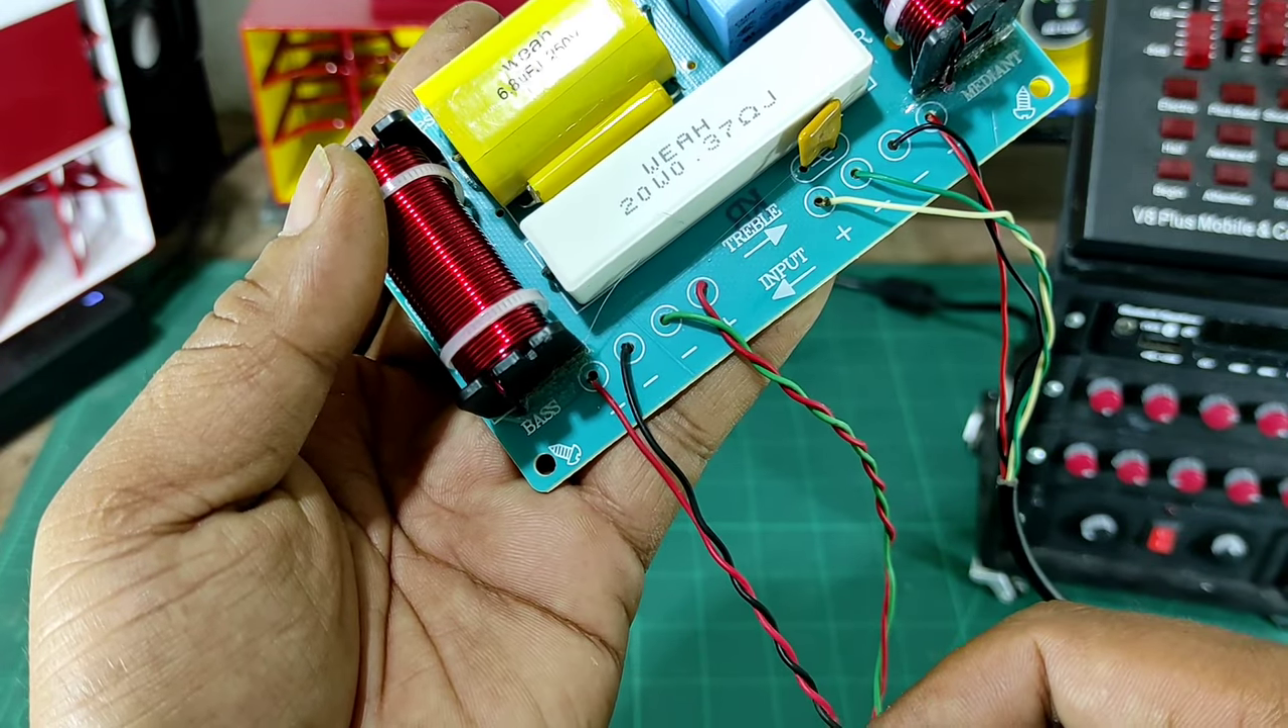Nah disini sudah saya pasang kabel.